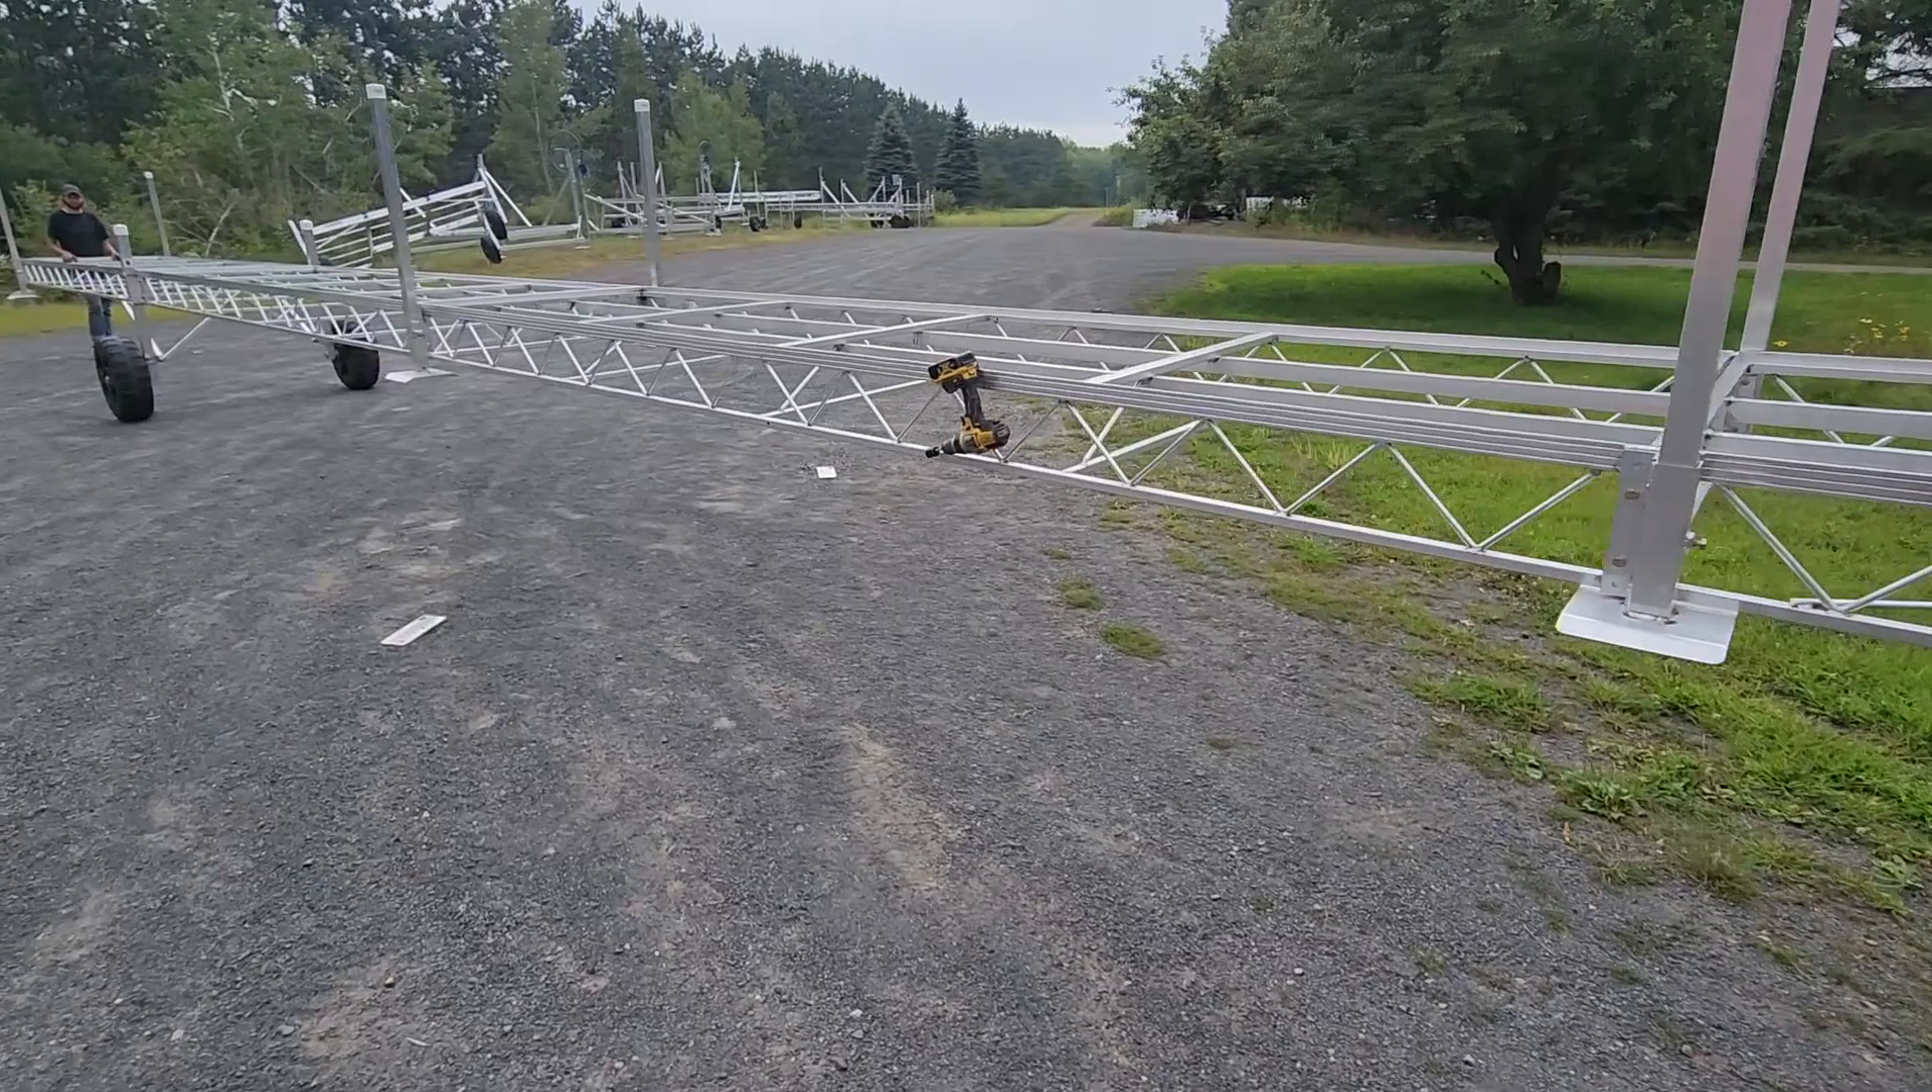You now have a fully assembled 64 -foot dock that you can roll in back and forth.